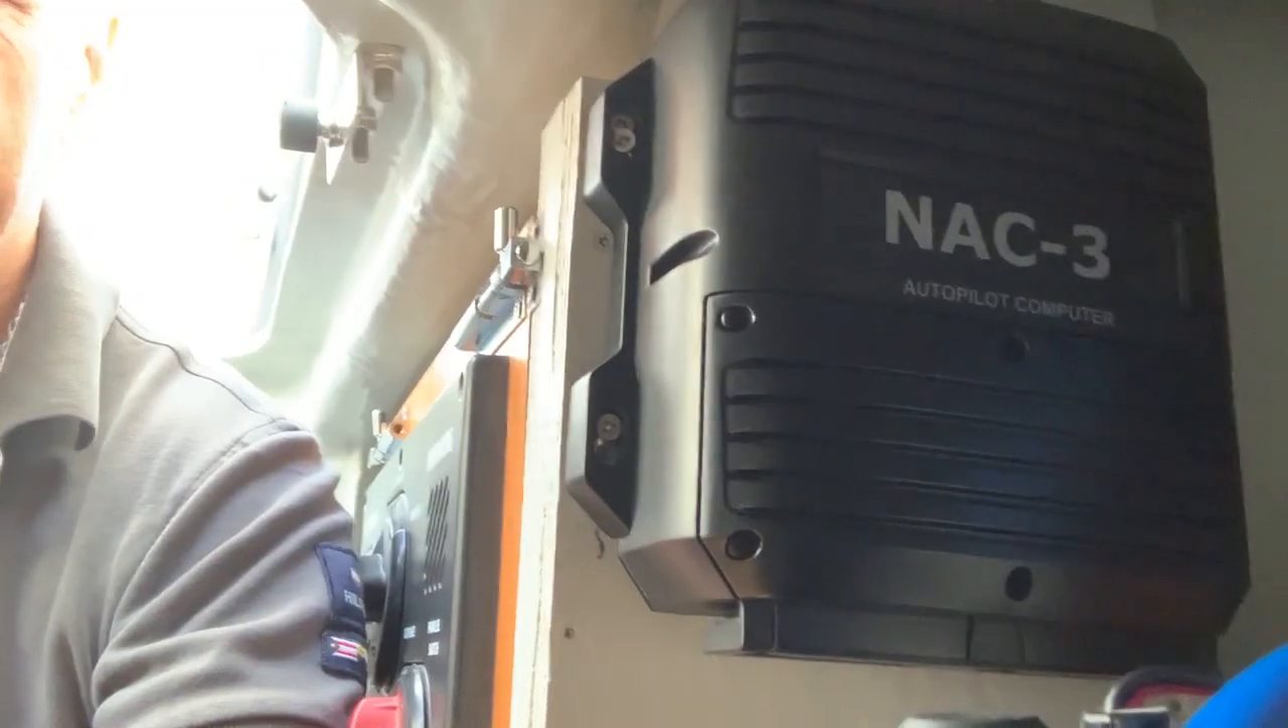So, der Computer hängt an der Wand.